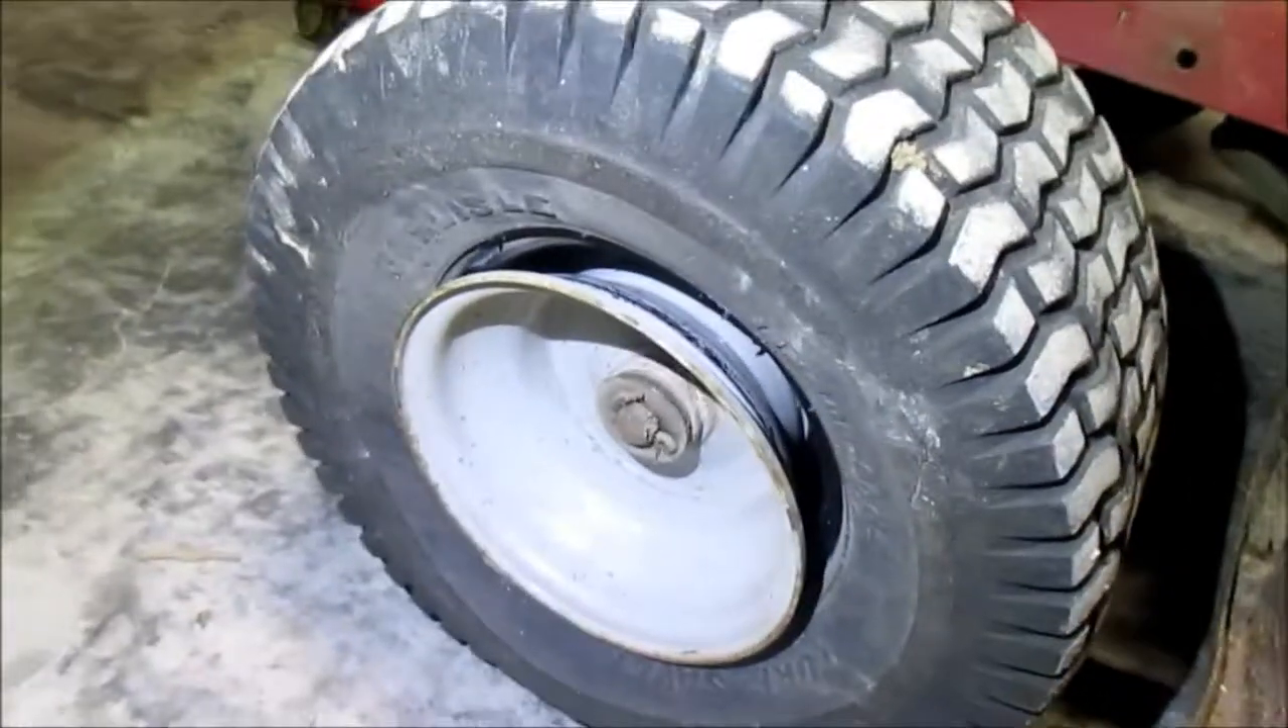Just as I was trying to get set up to maybe do a little mowing here in the near future, and the doggone tire on the front side here has gone flat and already off the rim.